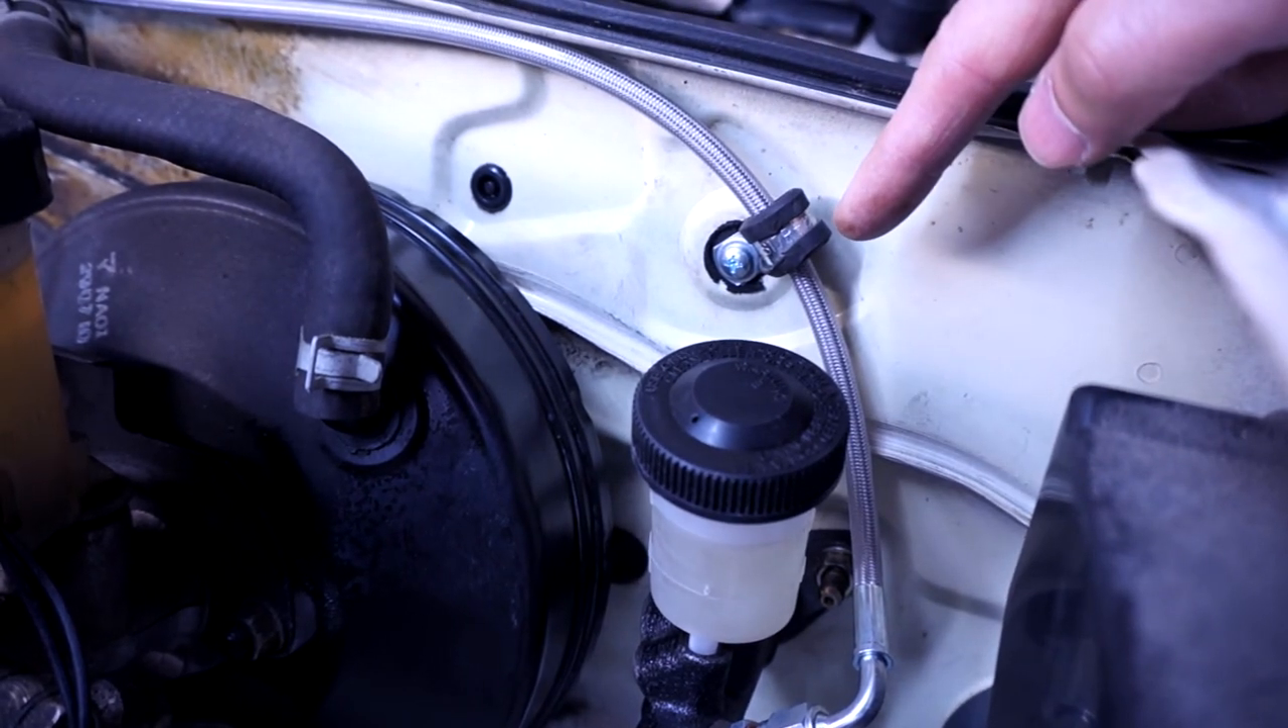There was a factory plastic clip holding that hard line I've replaced it with this rubberized wire holder.